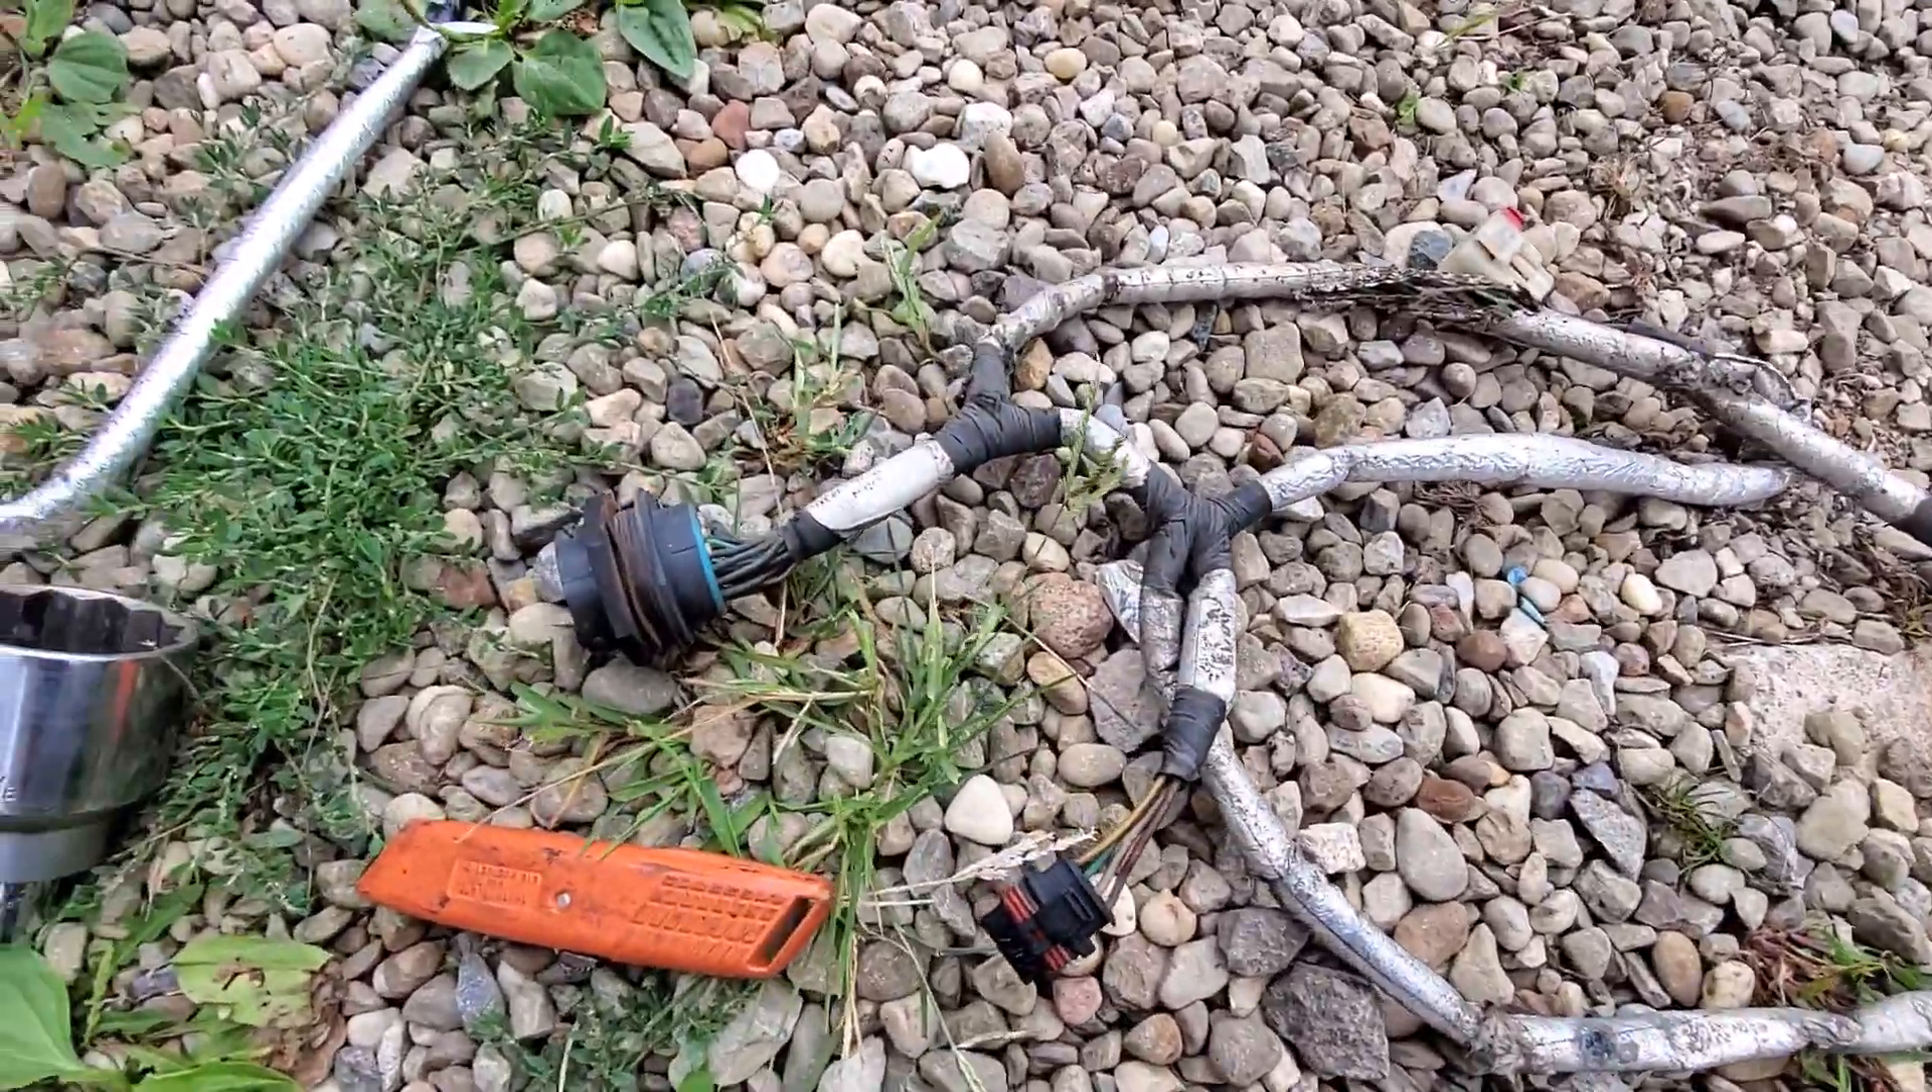All right so I got the old harness off here and one other thing you're gonna need is a an inch and 7 8 socket to get this big plastic nut off.